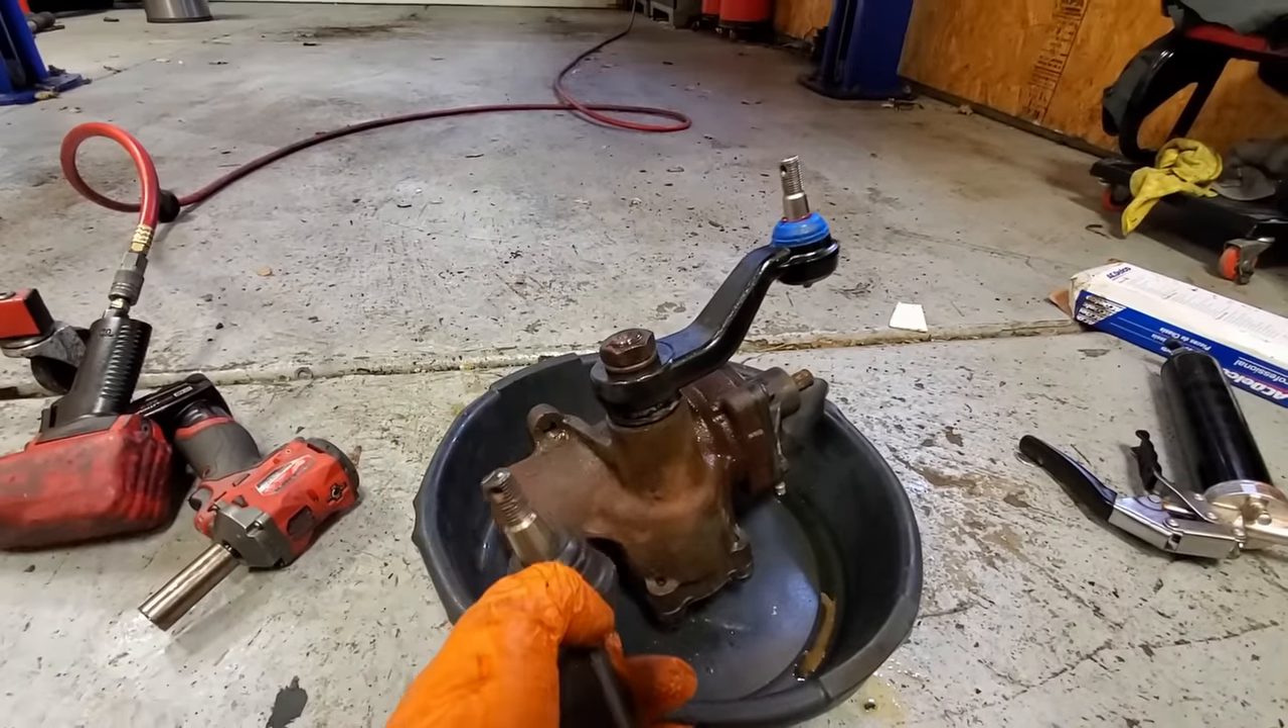All right and here is the new pitman arm fully installed and everything went really nicely.